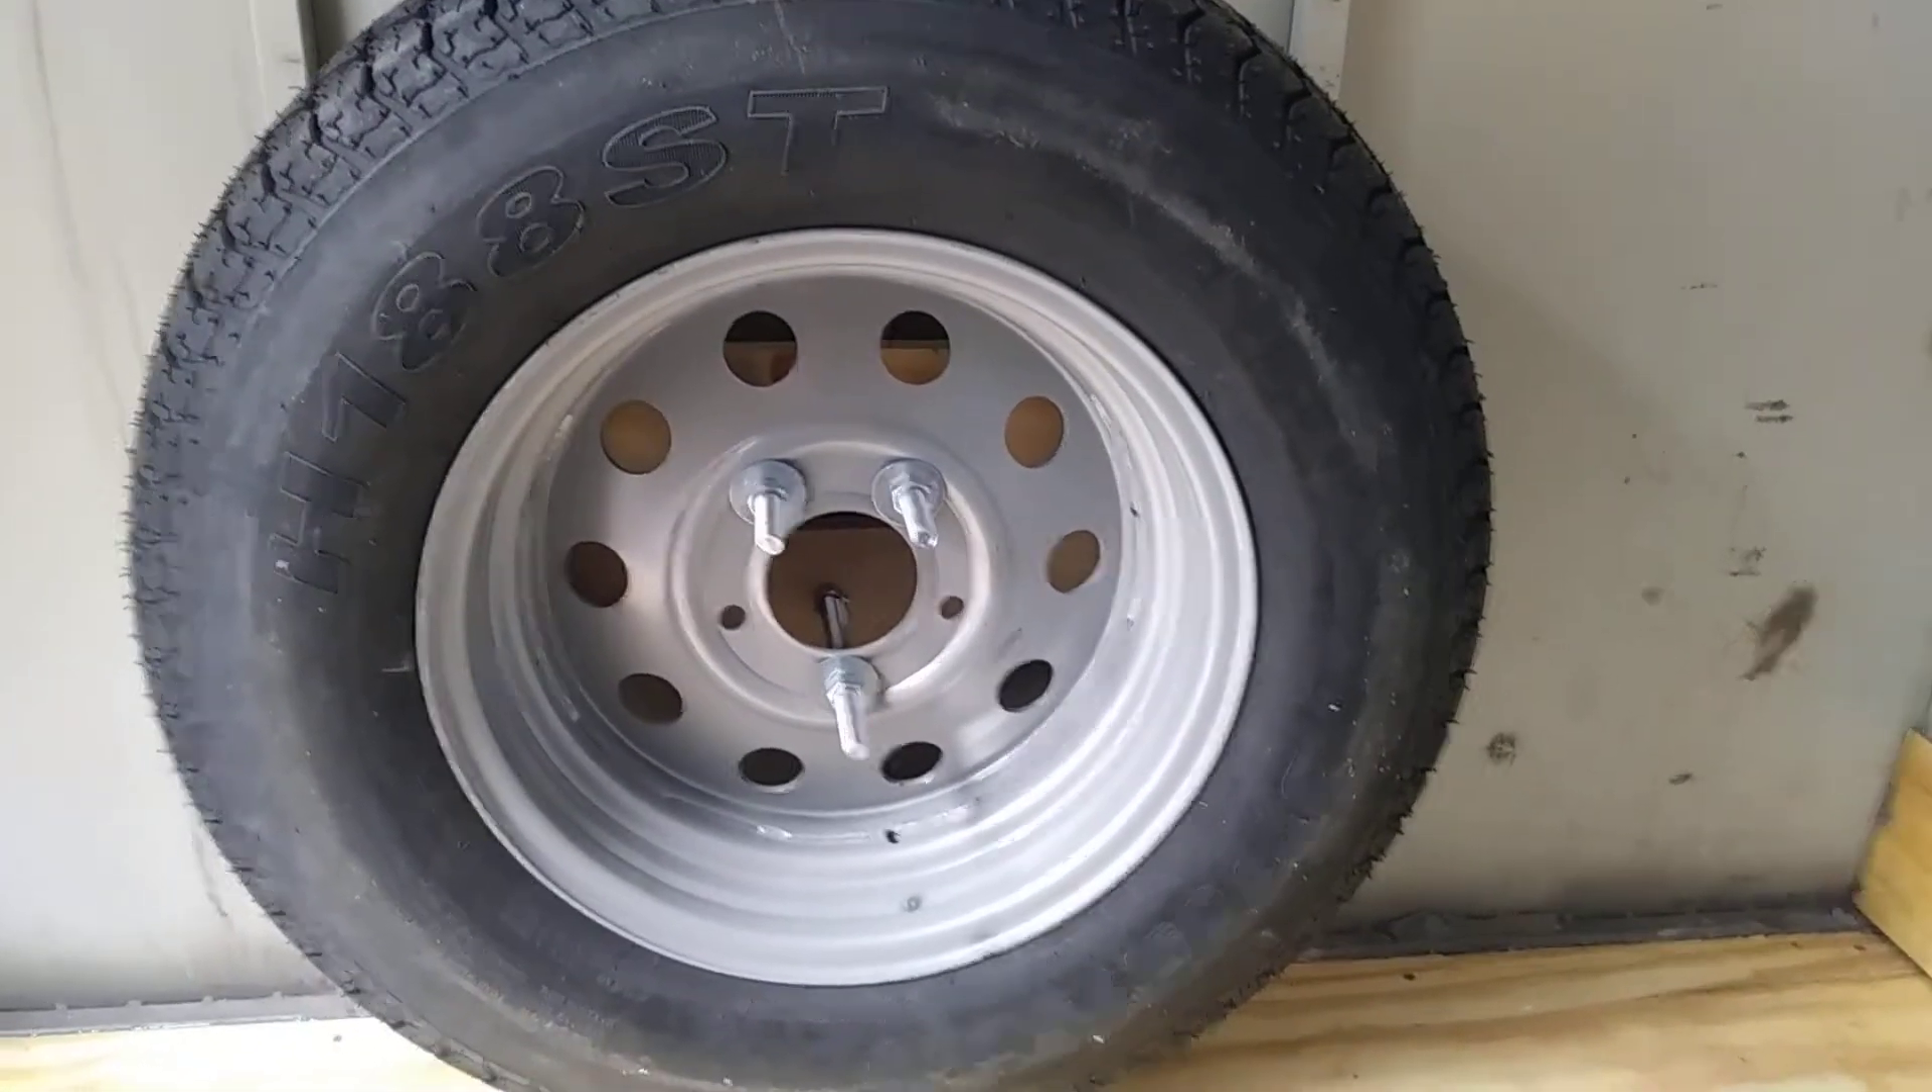Here's the tire on there and that's what it looks like with the tire on there.